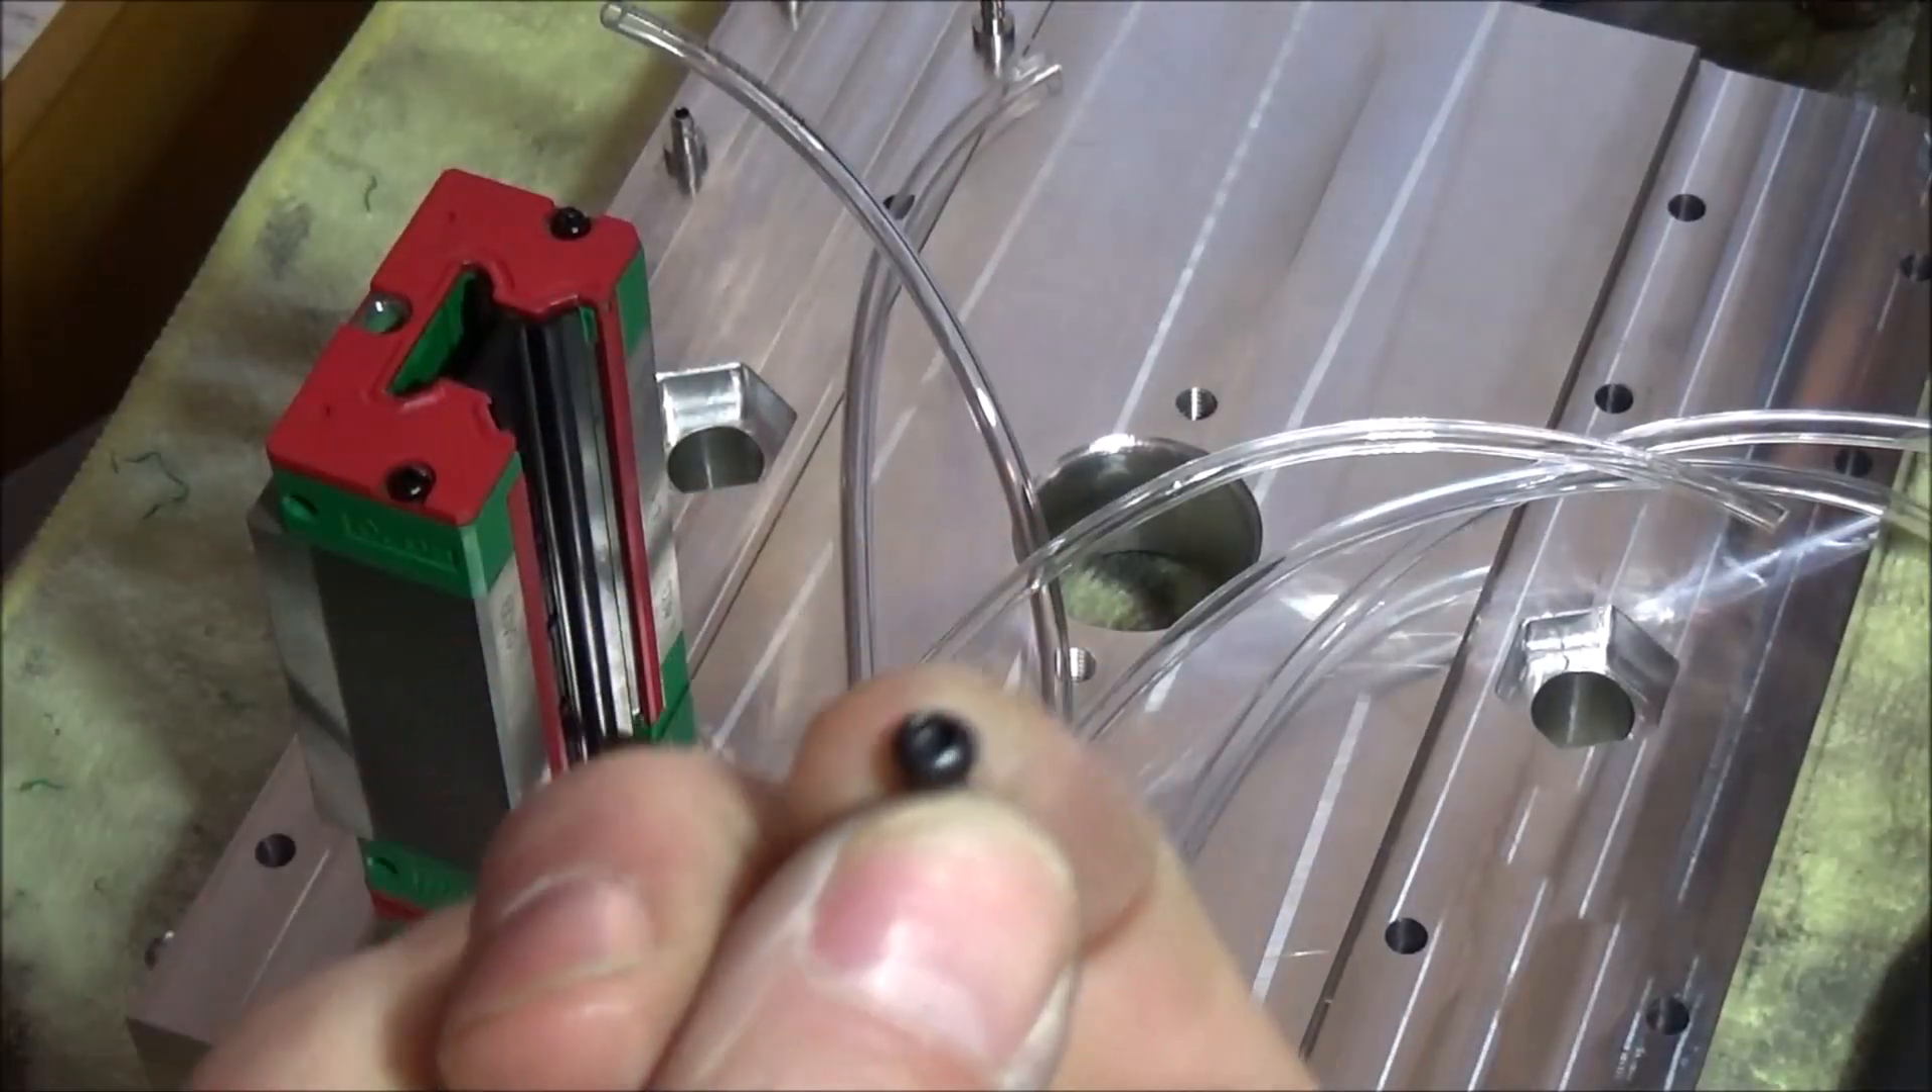Okay guys so i've pulled the little set screw out right here.